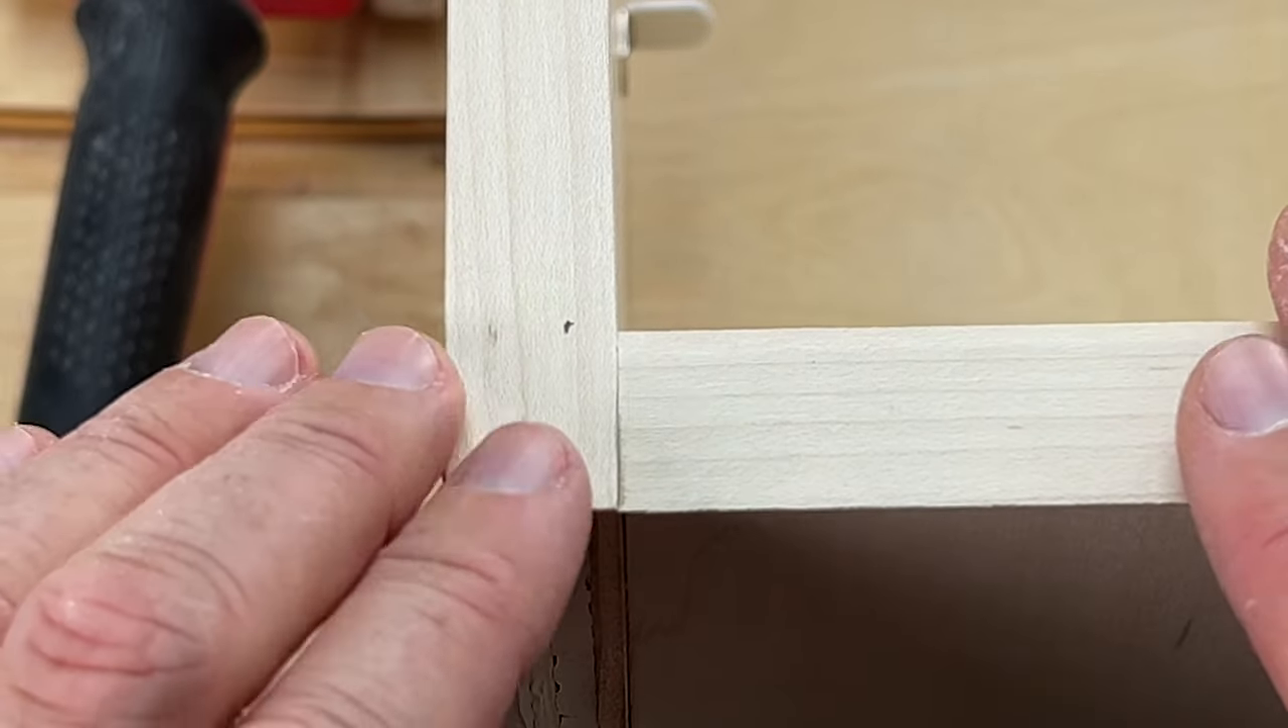Look at that. That seam is perfect. It is right on that edge. There is no gap. It couldn't be closer and that's what we're looking for.